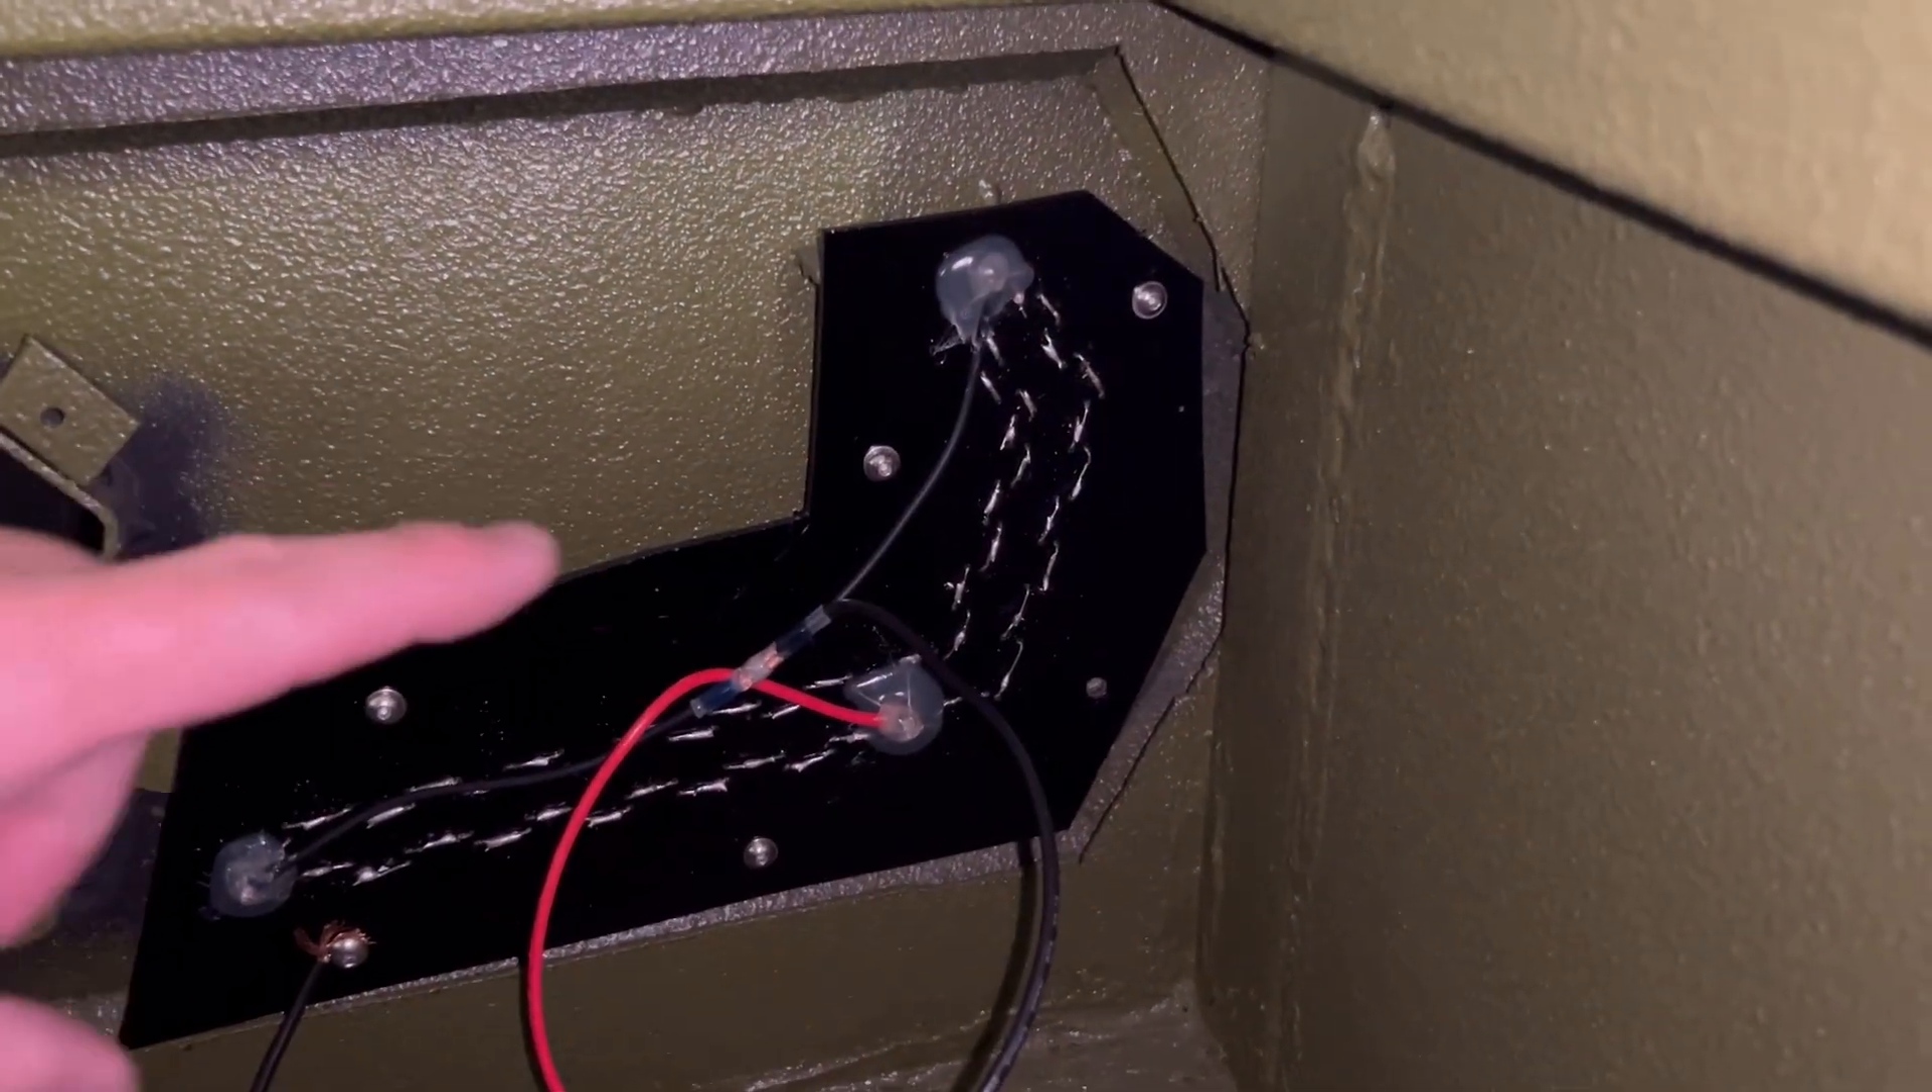So I got the, the assembly into the truck and you see the board fitted perfectly.